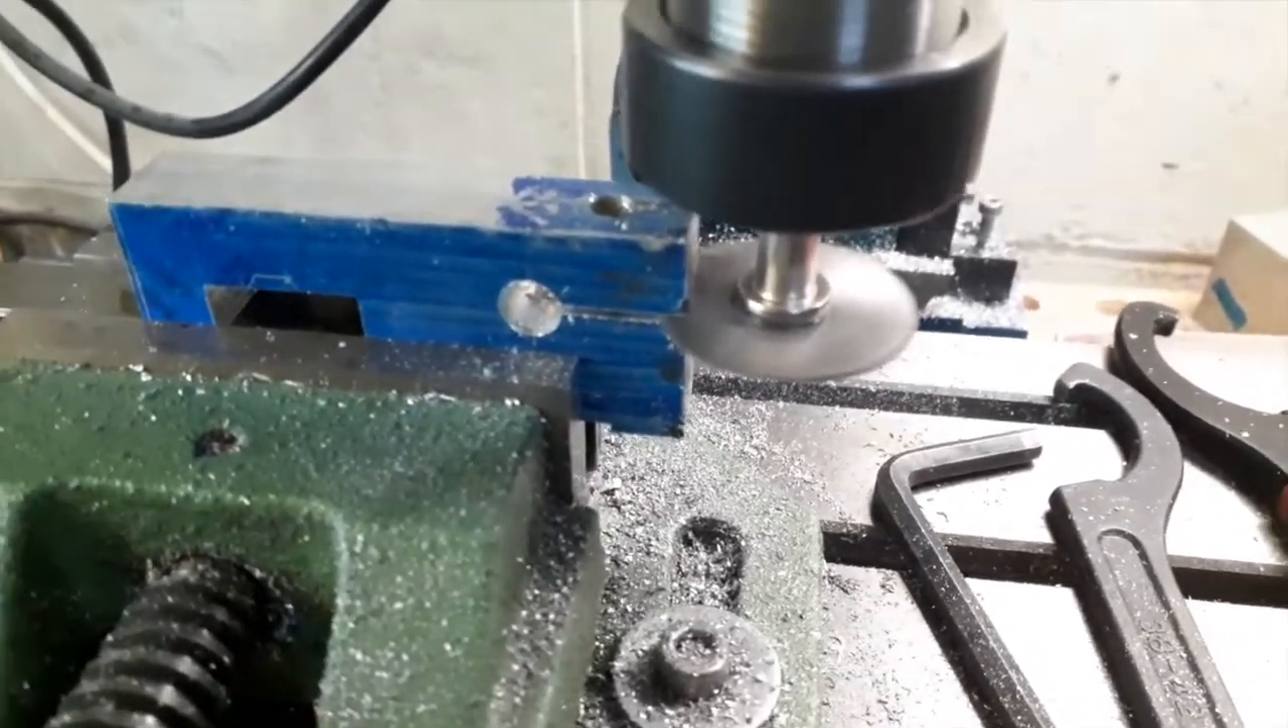I have drilled the hole for the micrometer and now I'm cutting a slot with a slit saw to clamp the micrometer.